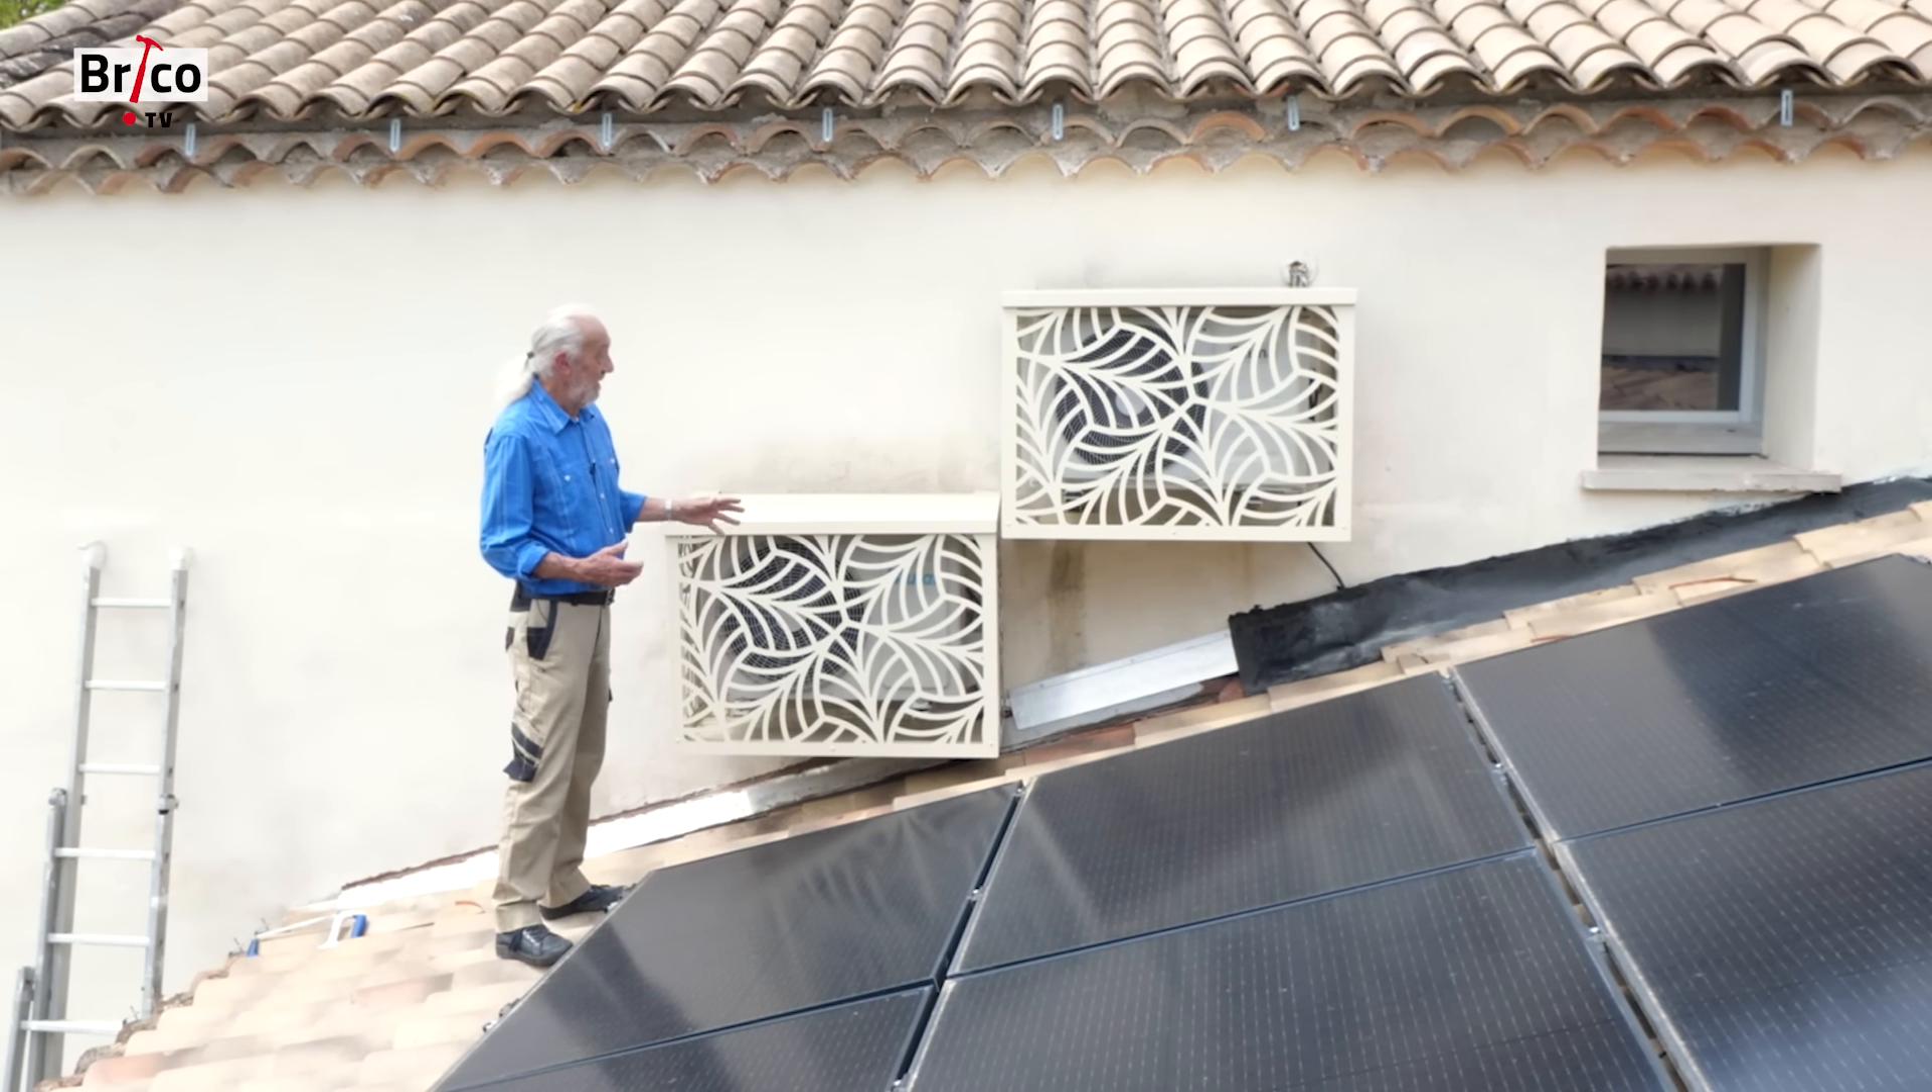Nos deux caches-clim, MyCoverUp, sont posées.